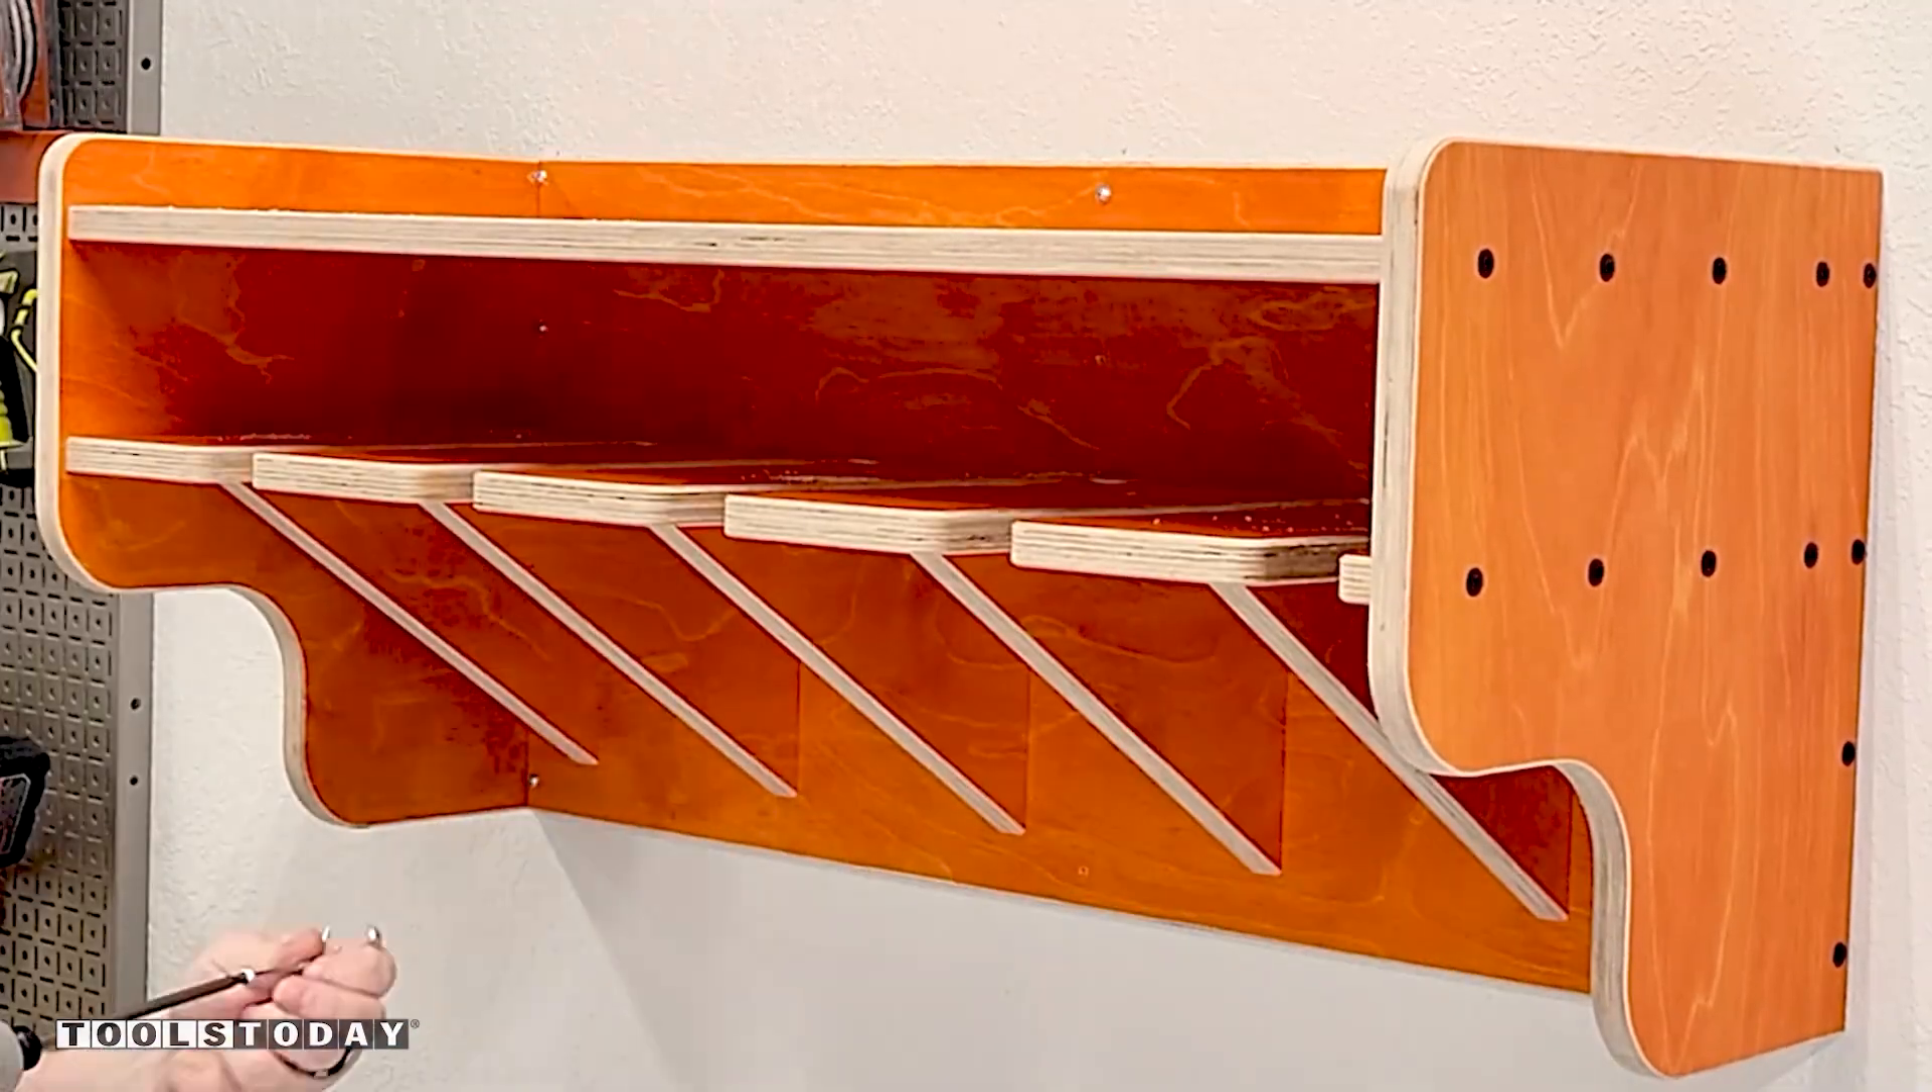This clamp rack is now ready for the clamps to be added.